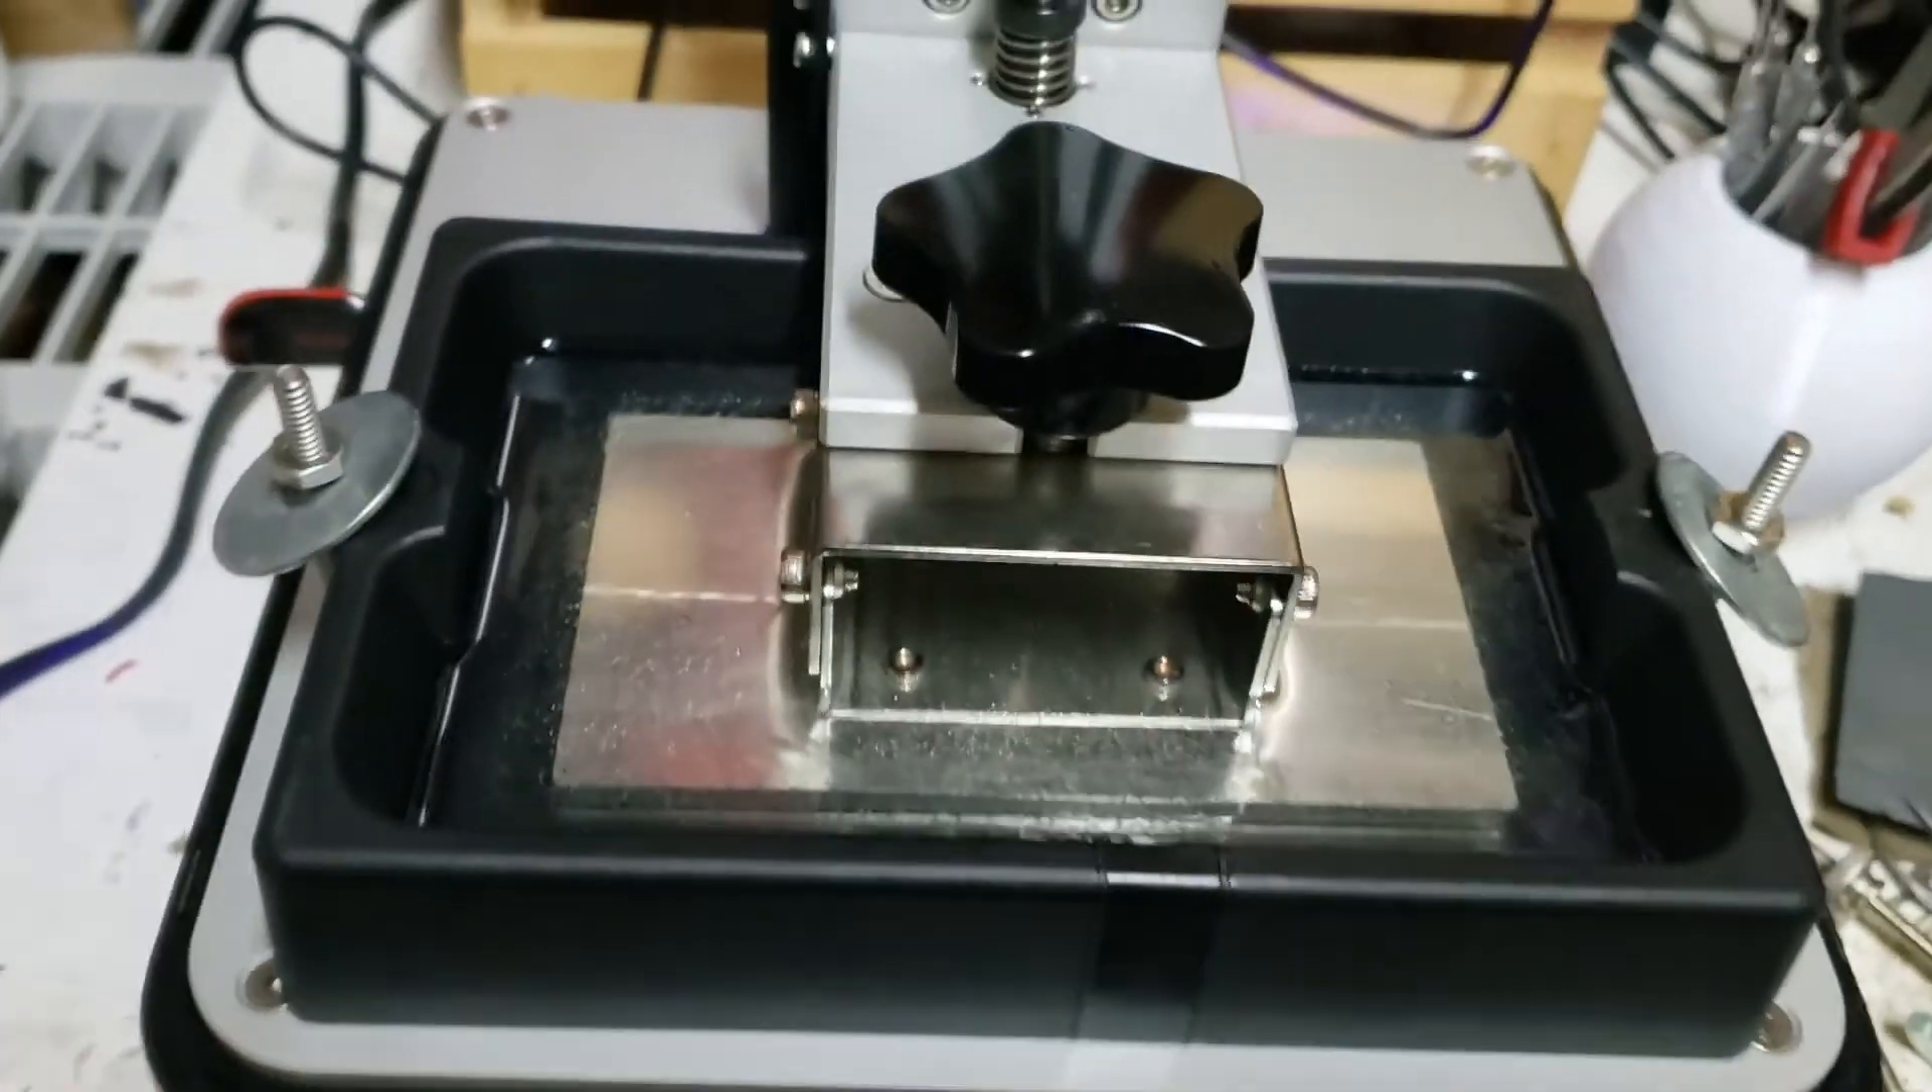Uh for now I'm just using some 1032s some nuts and these big one and a quarter washers and they are a little big so they overhang a bit.